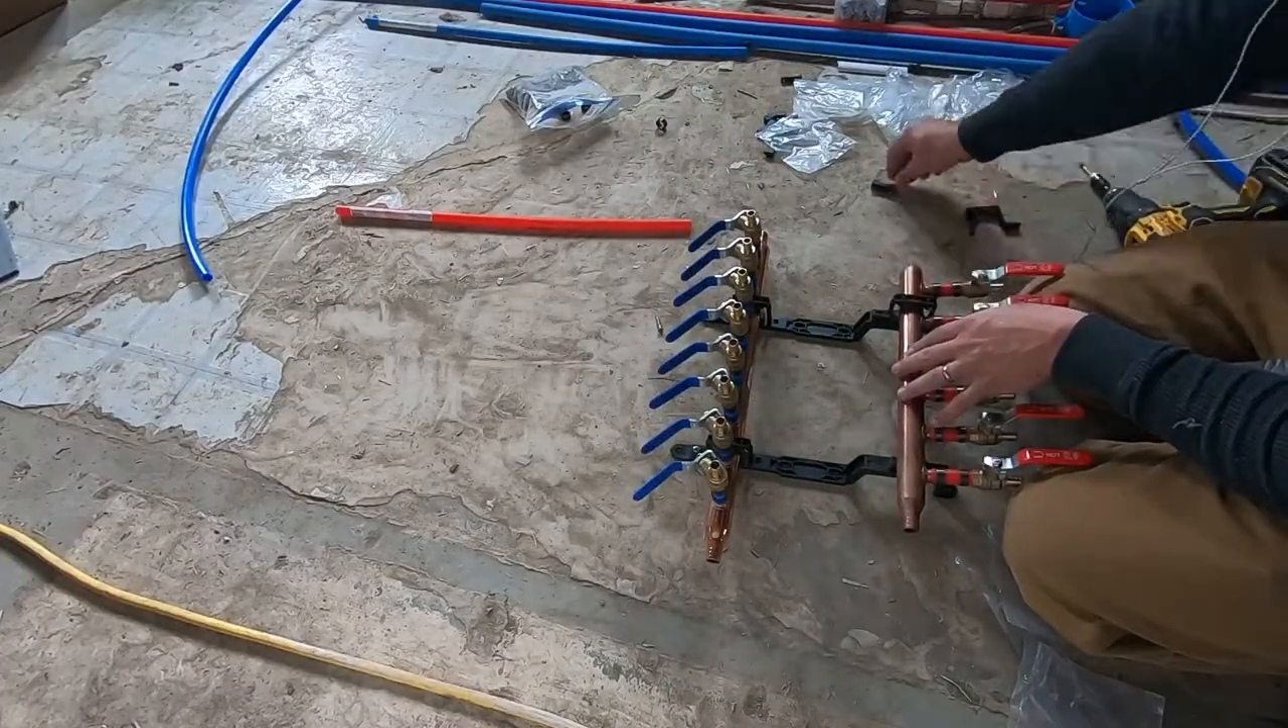And I just attached a valve to each fitting.